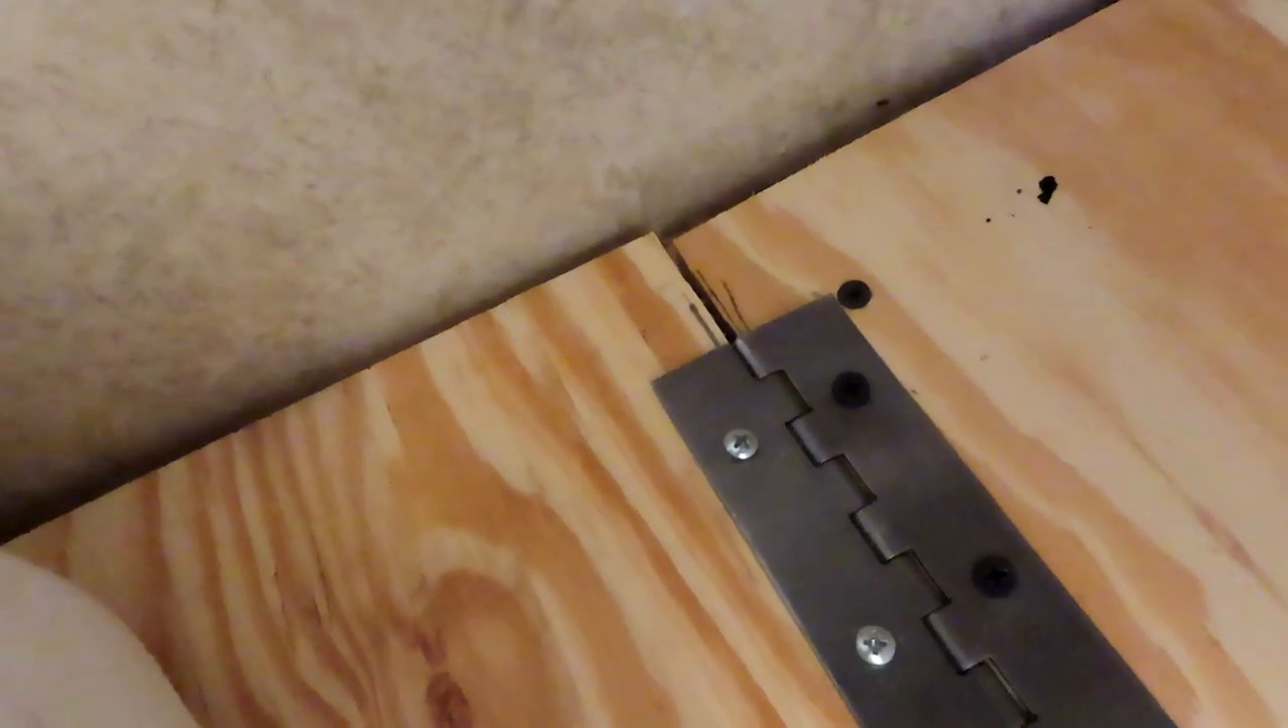I made sure the plywood is uh right butted up so as you can see on the end there's not much space between there.